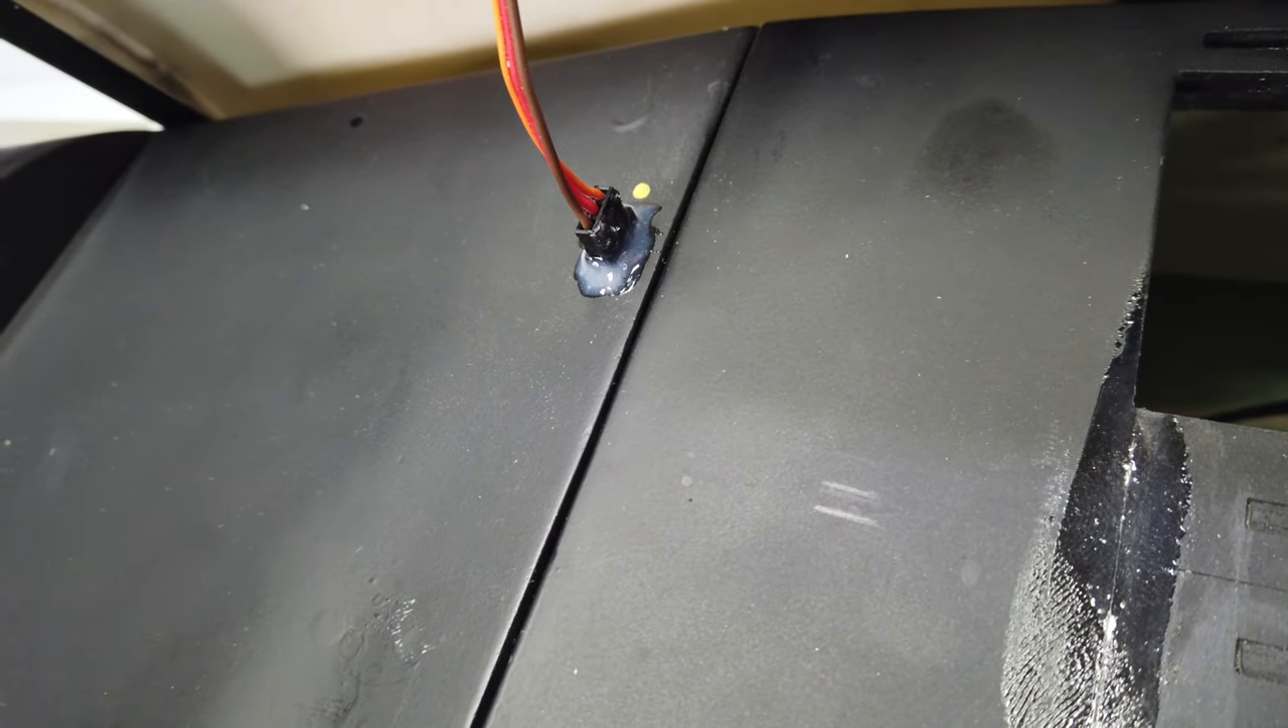Uh, there's the, uh, the servo plug there that I installed.